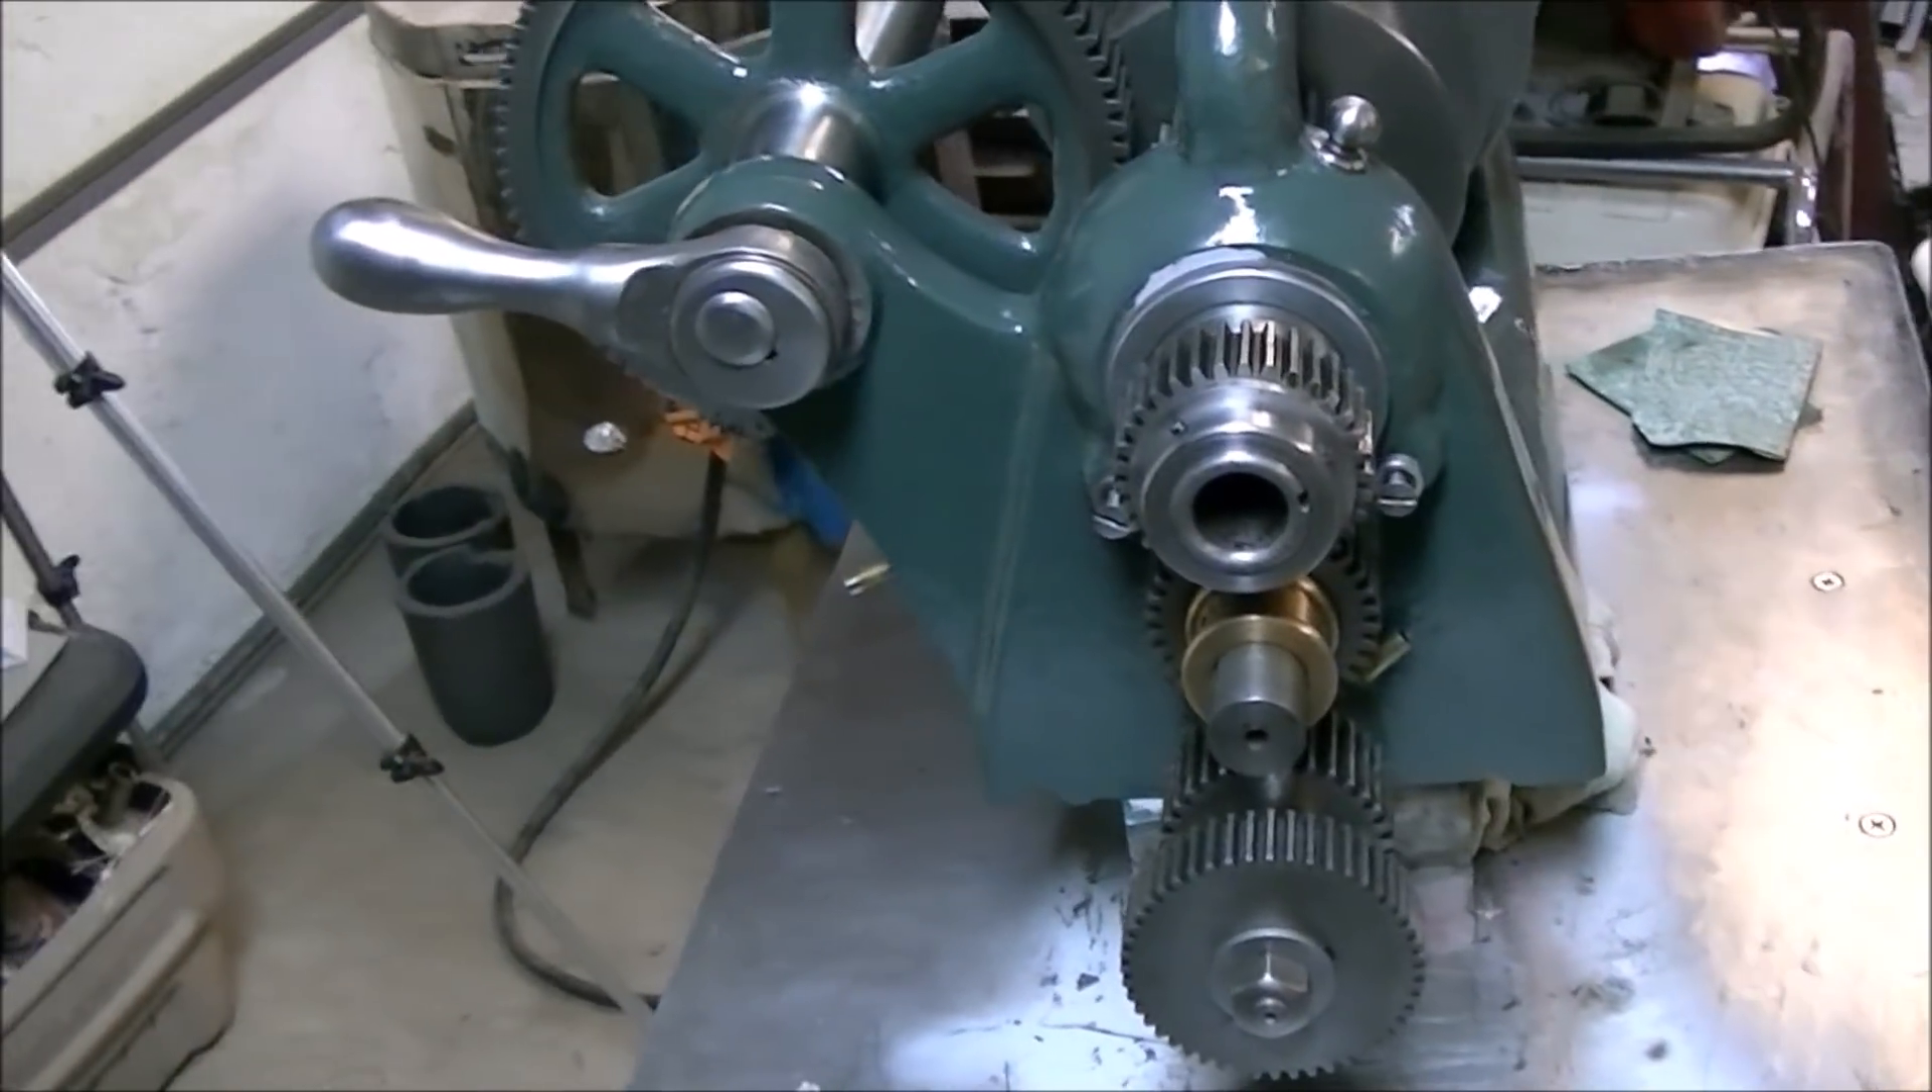I still need to make a new one to complete the guards but for the most part there's the headstock put together and ready to go.